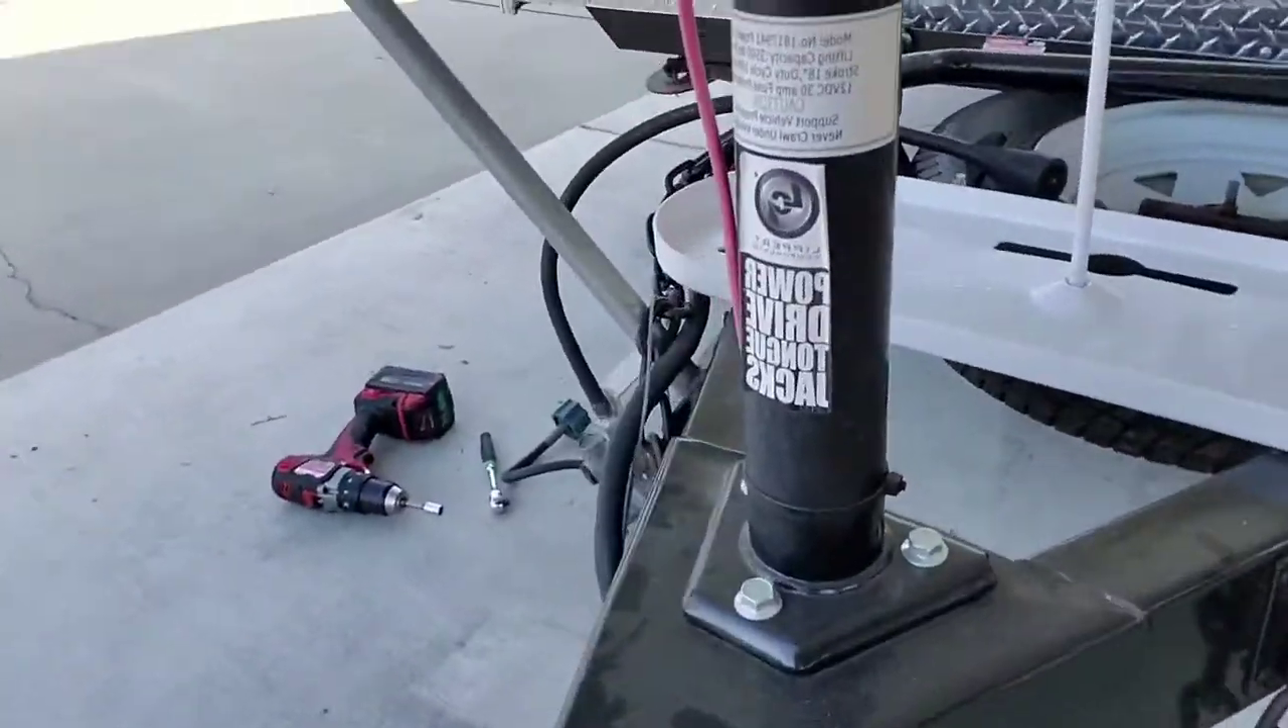Okay, so the tray is on. I screwed it in.